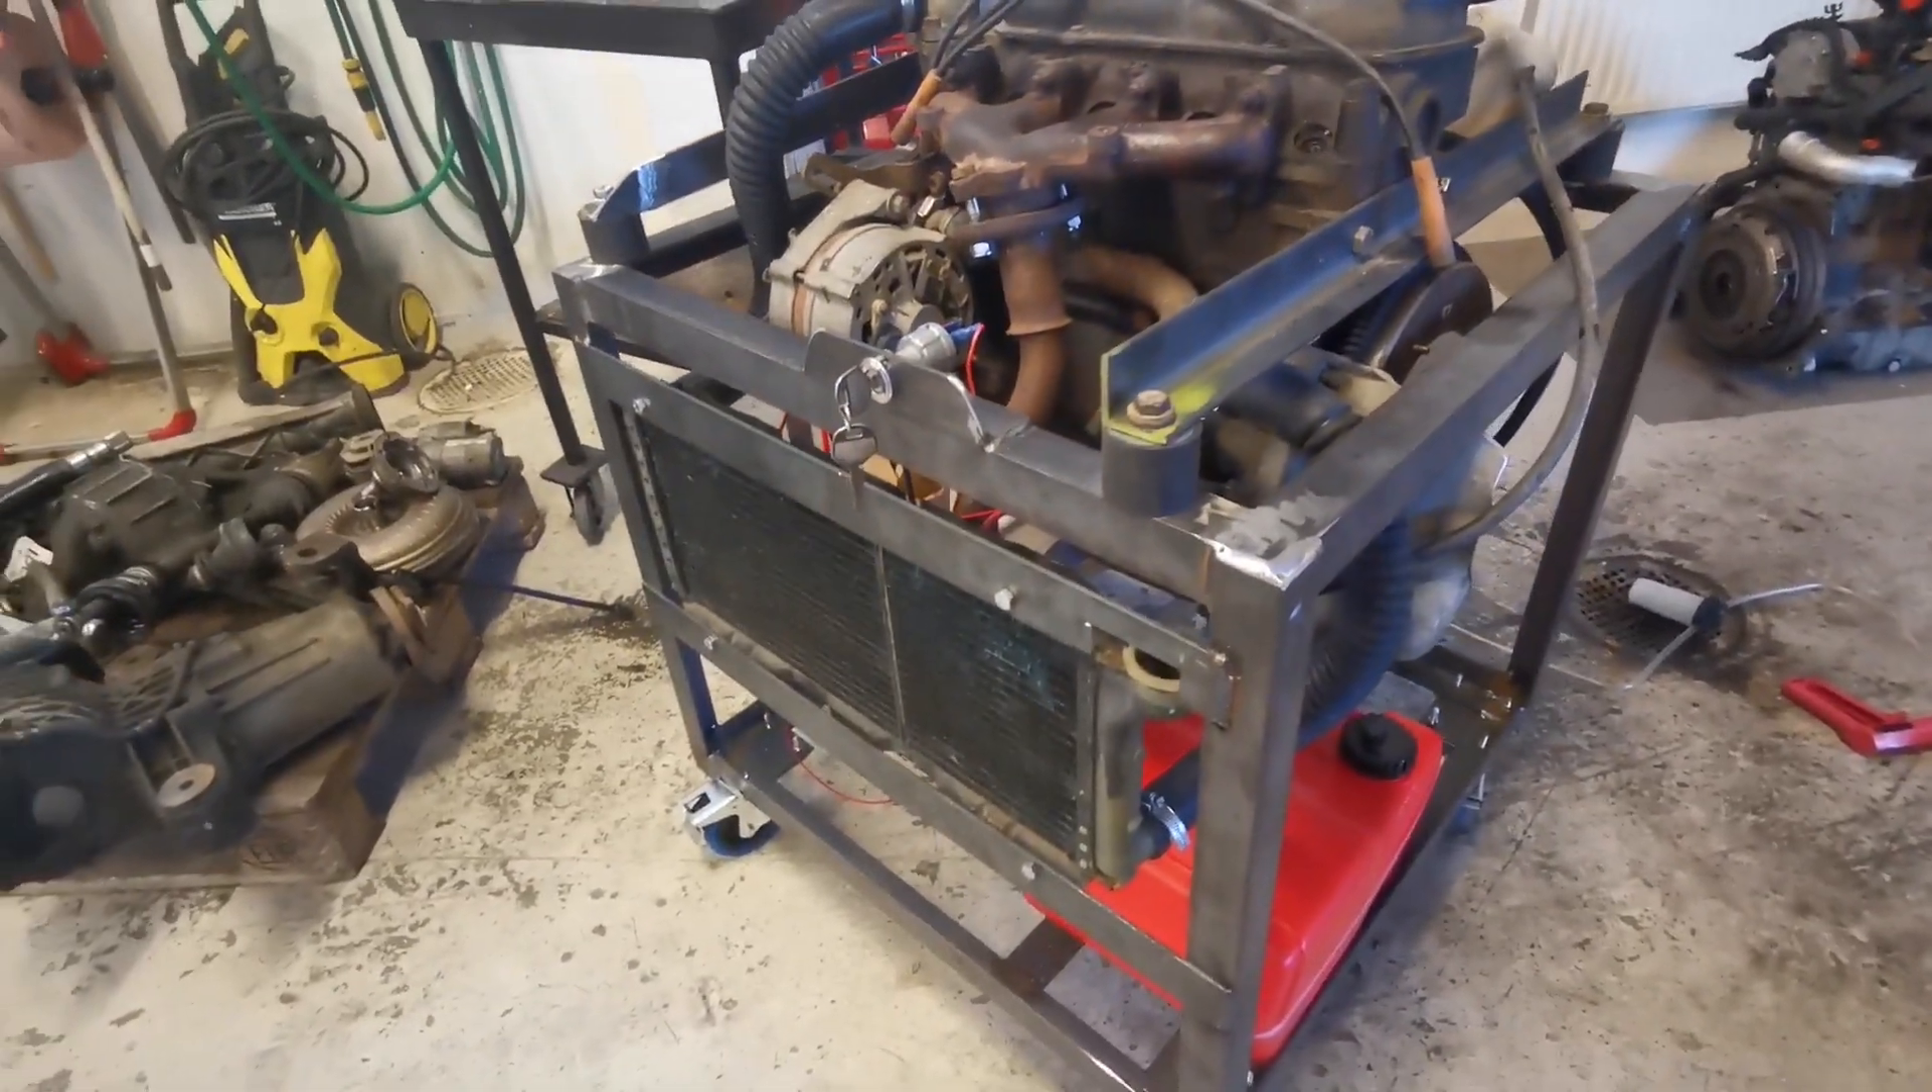The radiators in place there as well.